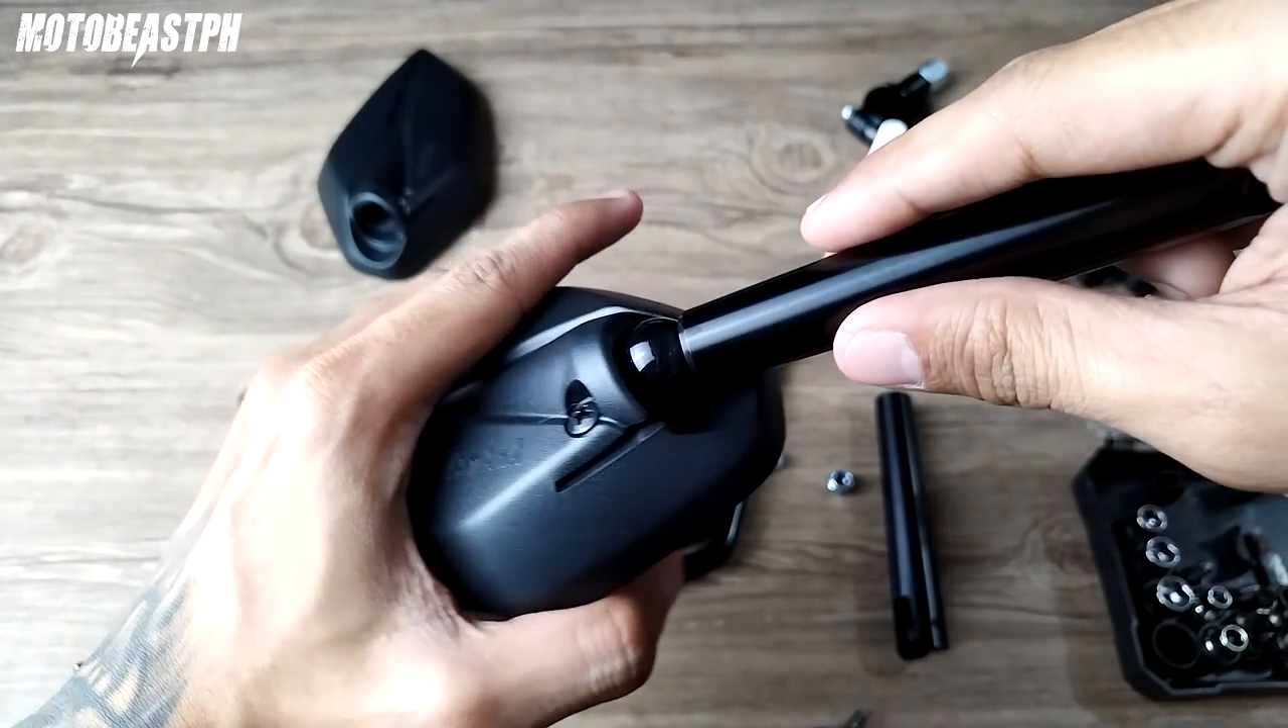Ganyan magiging tsura nya. Nakabit na natin yung side mirror sa stem.